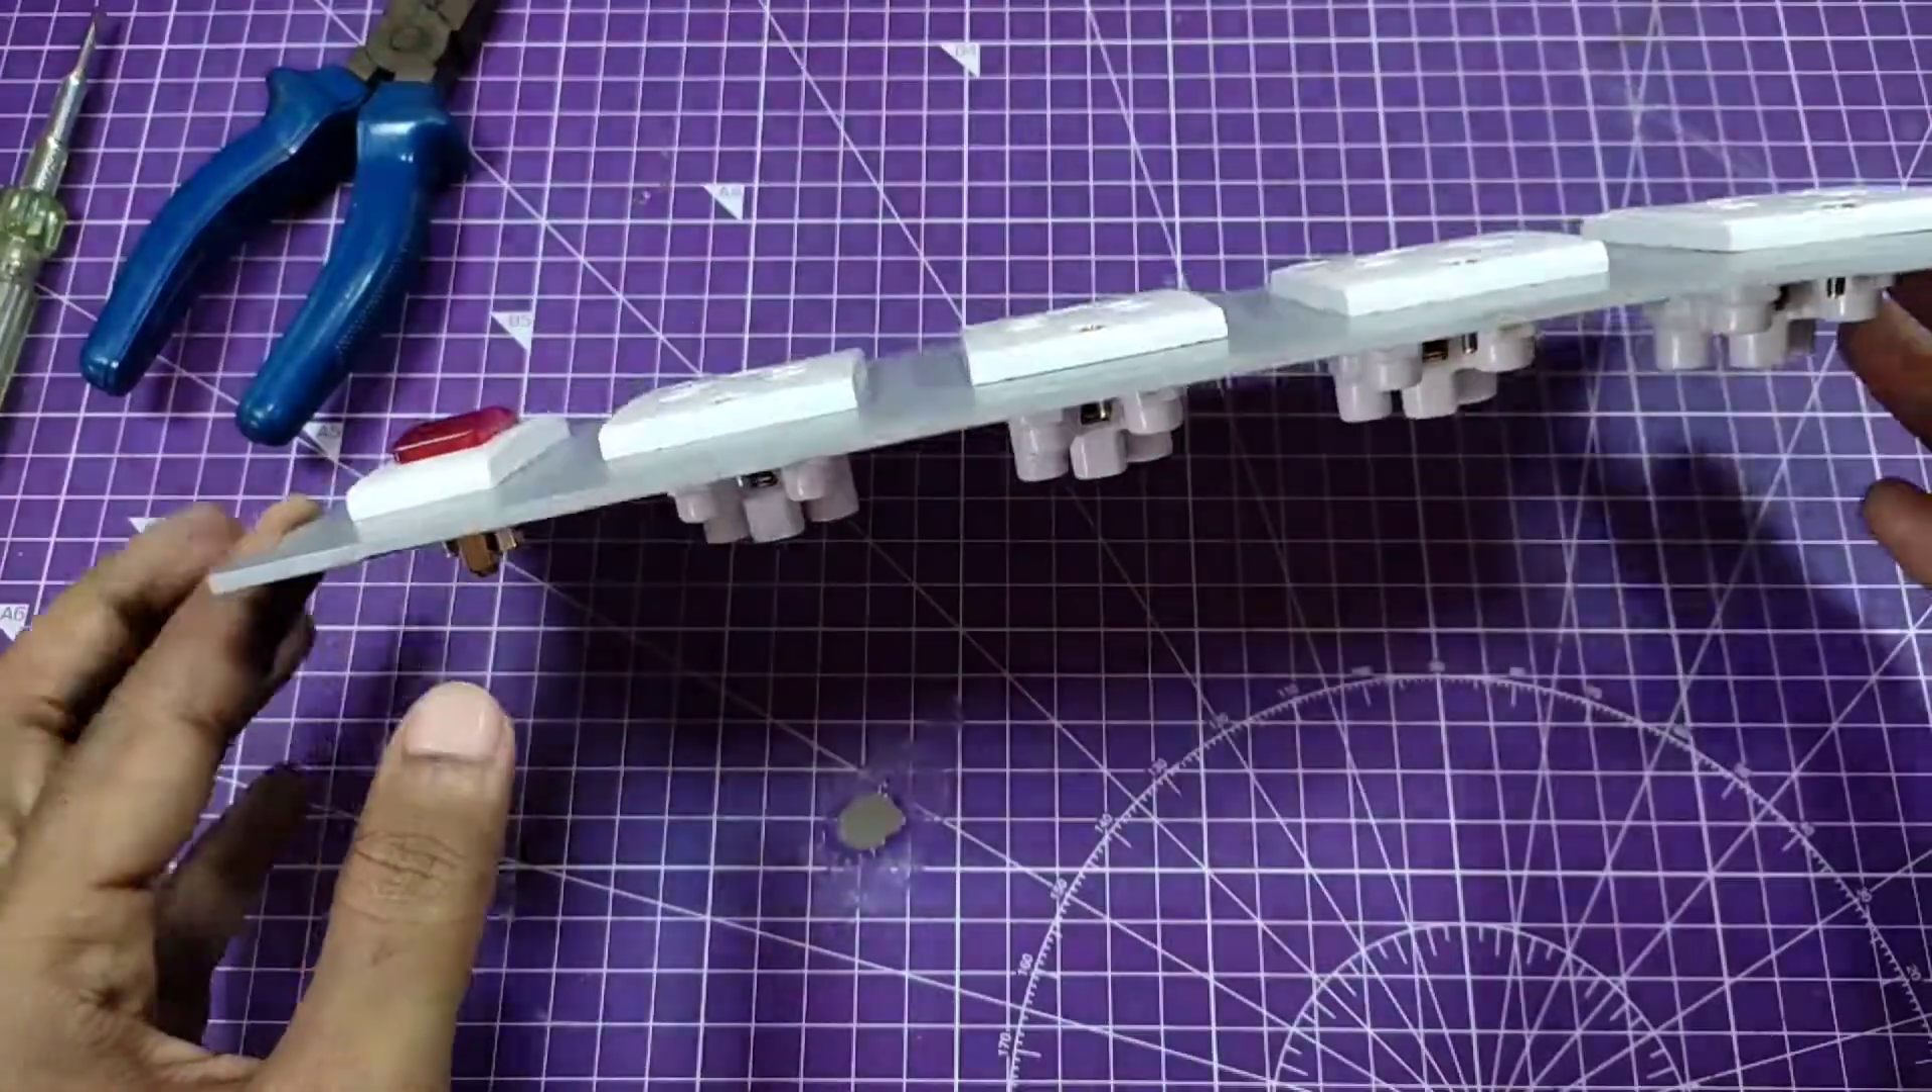Finally I fixed all the sockets and indicator in the board and fixed this with the nuts and bolts and it looks like this.